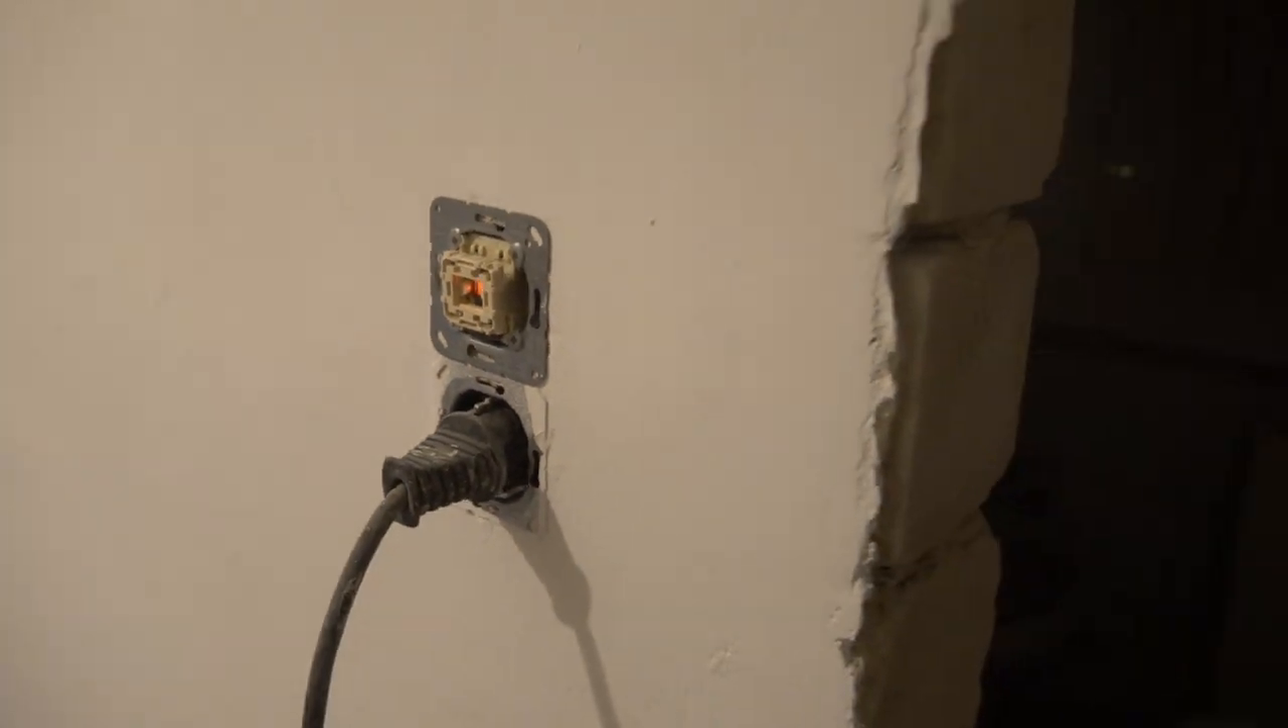Der kontrollschalter fürs badezimmer ist jetzt hier fehlt aber dementsprechend auch die abdeckung.